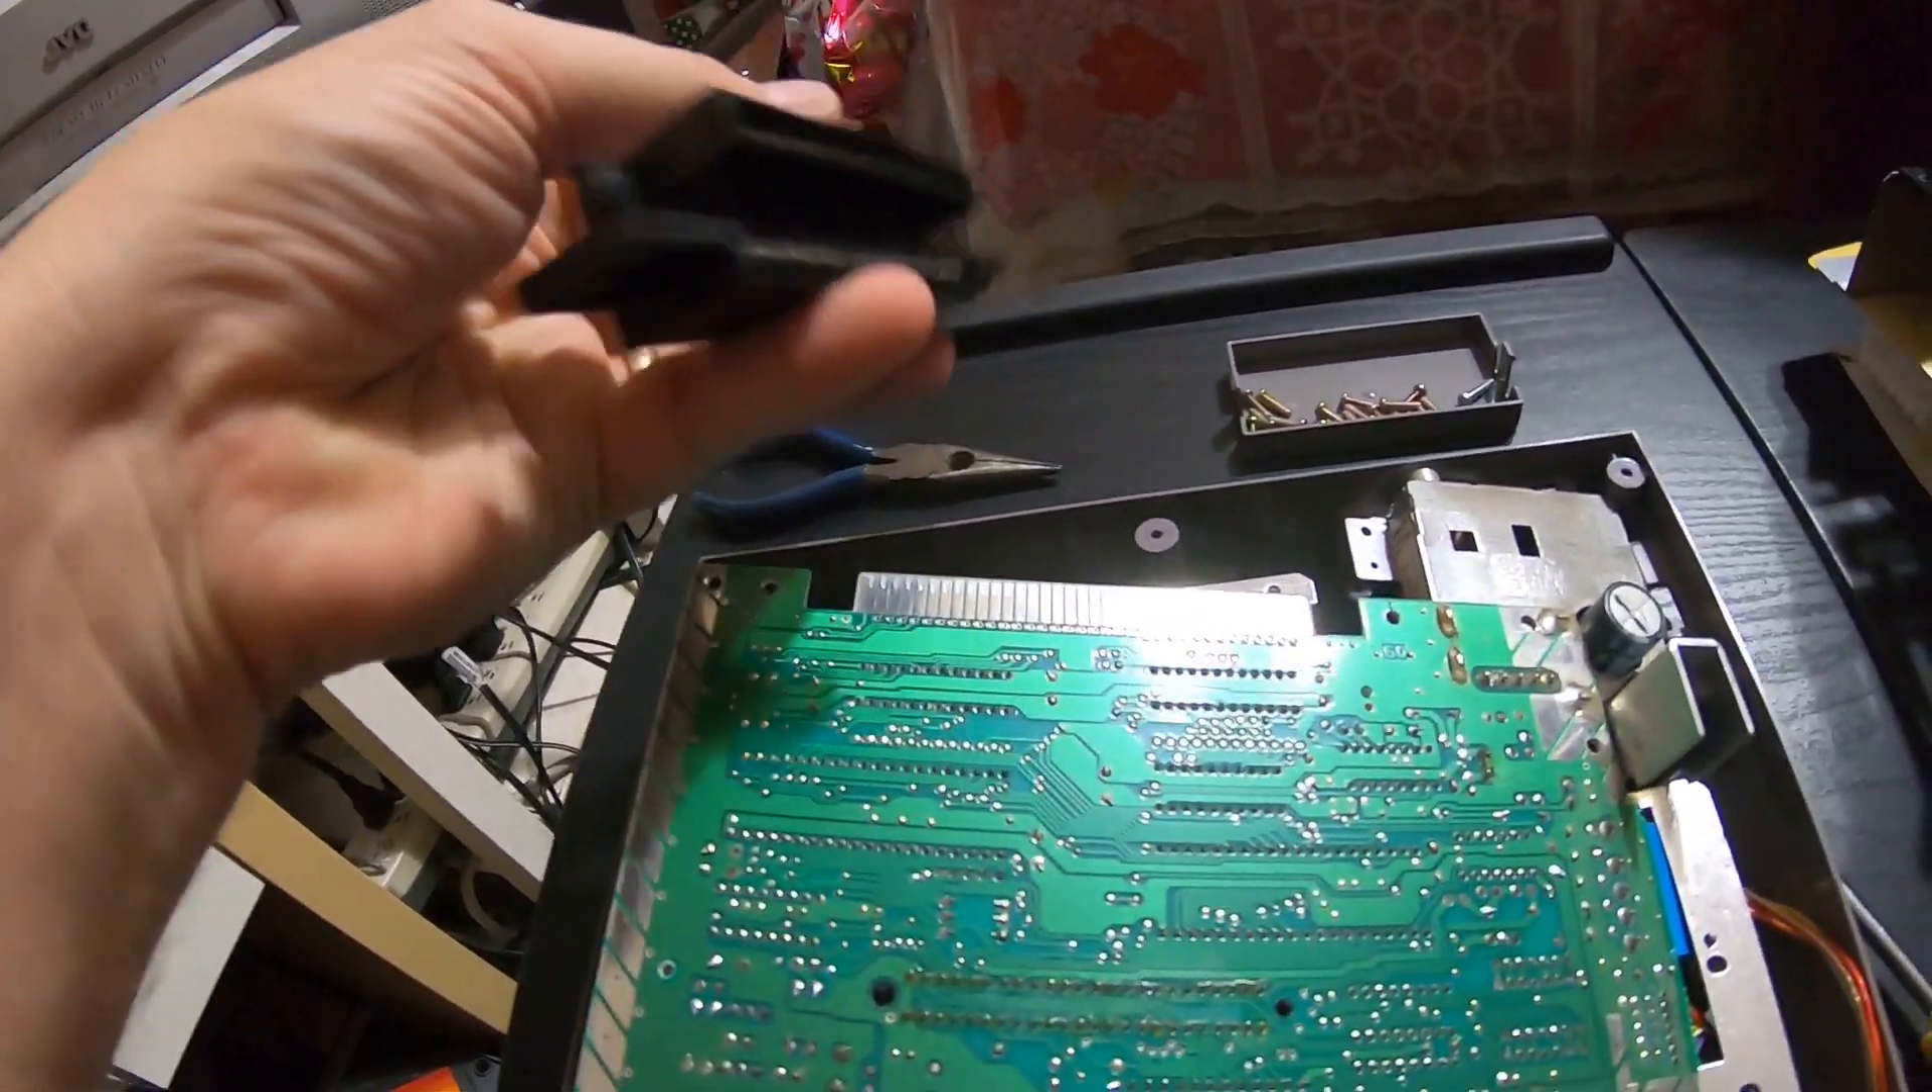So now we have our 72 pin connector removed and you see how it is.